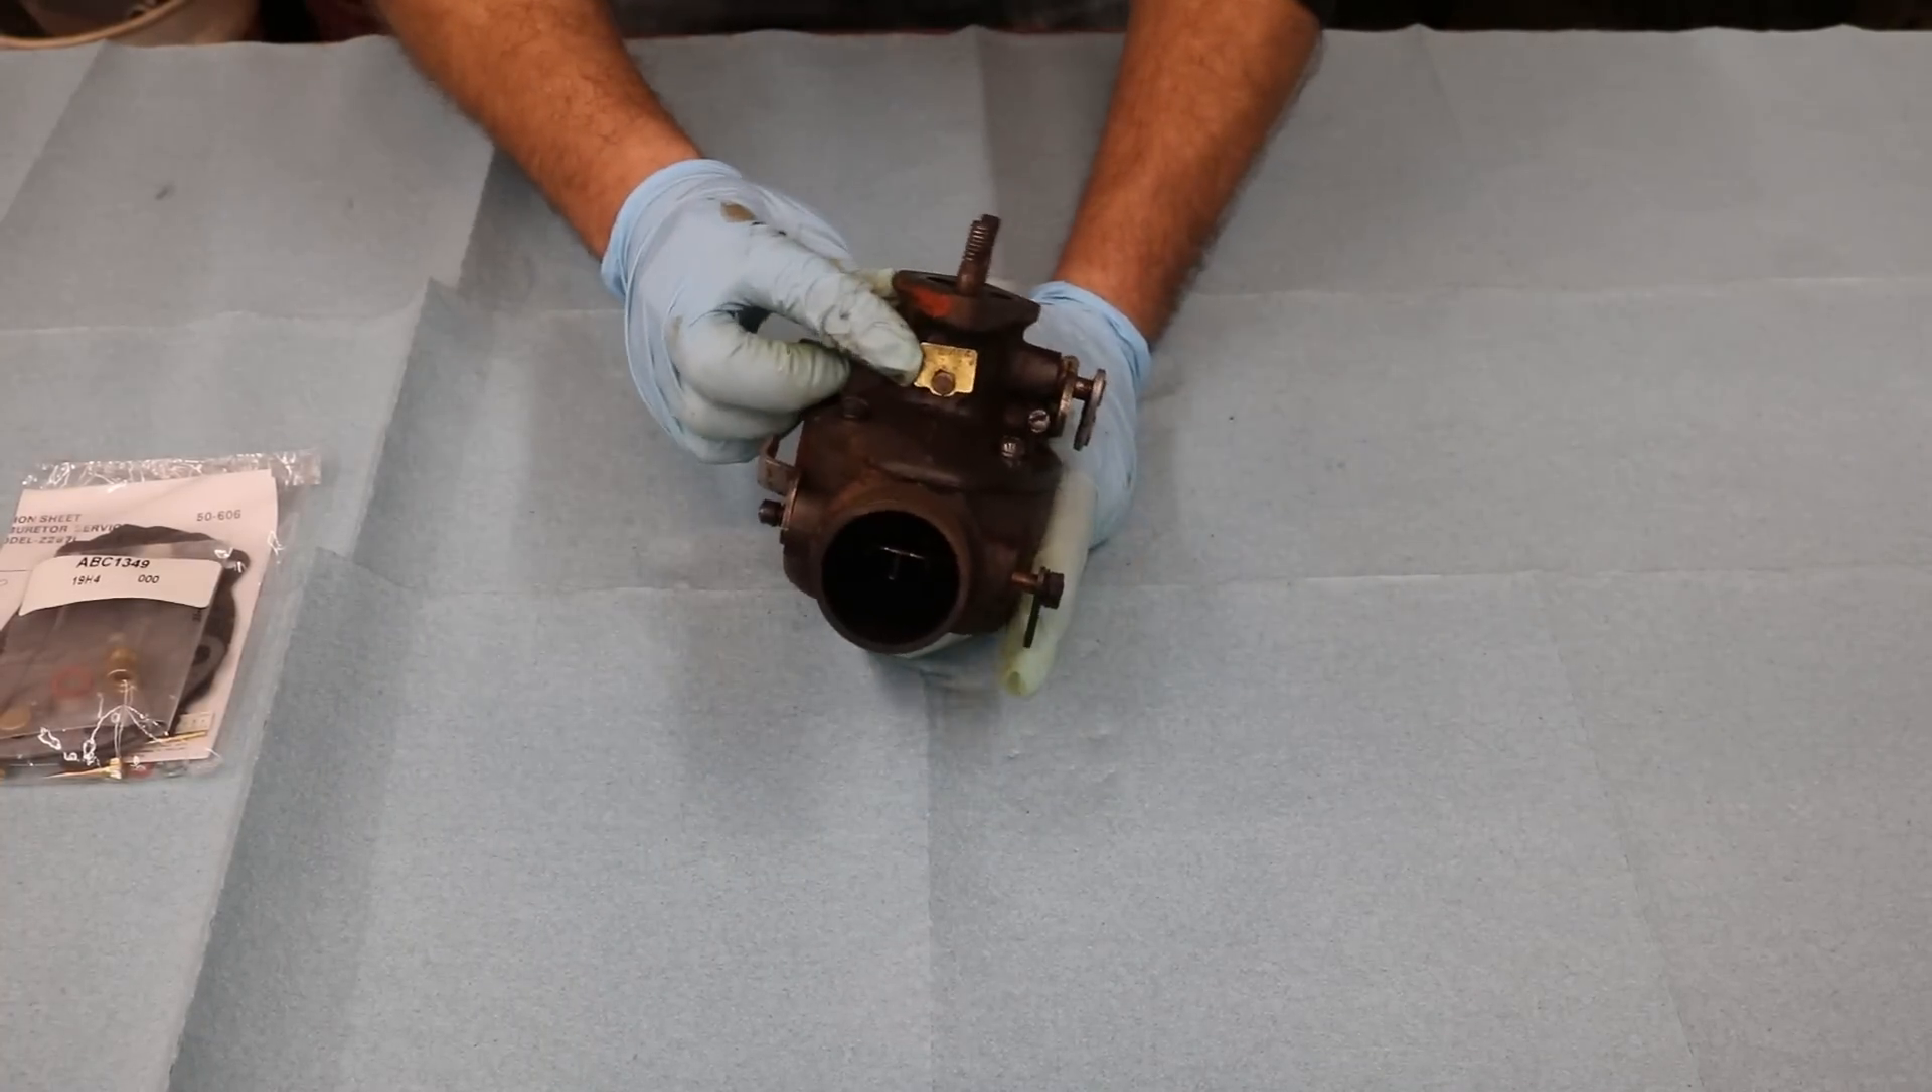So I've got the carburetor off the tractor I've cleaned it up as best I can.